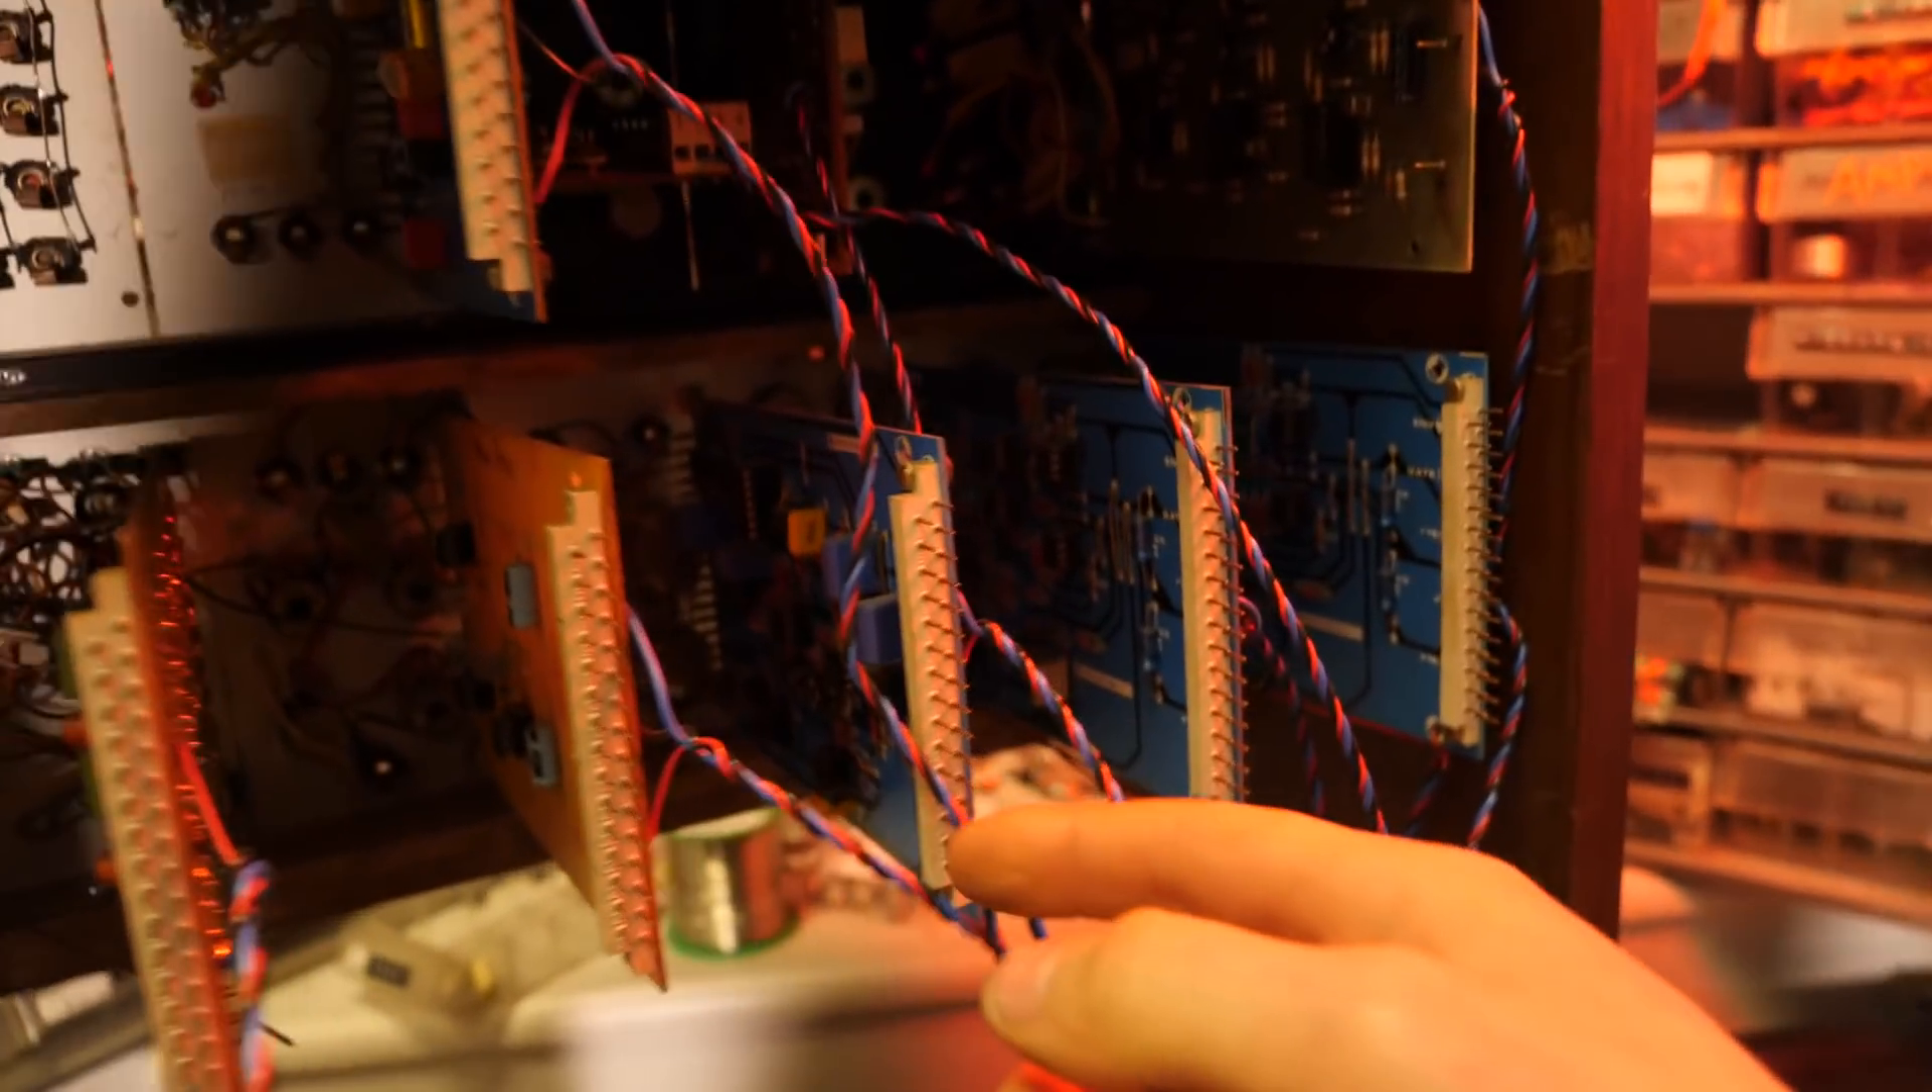These cables were already connected to the back of all the modules.